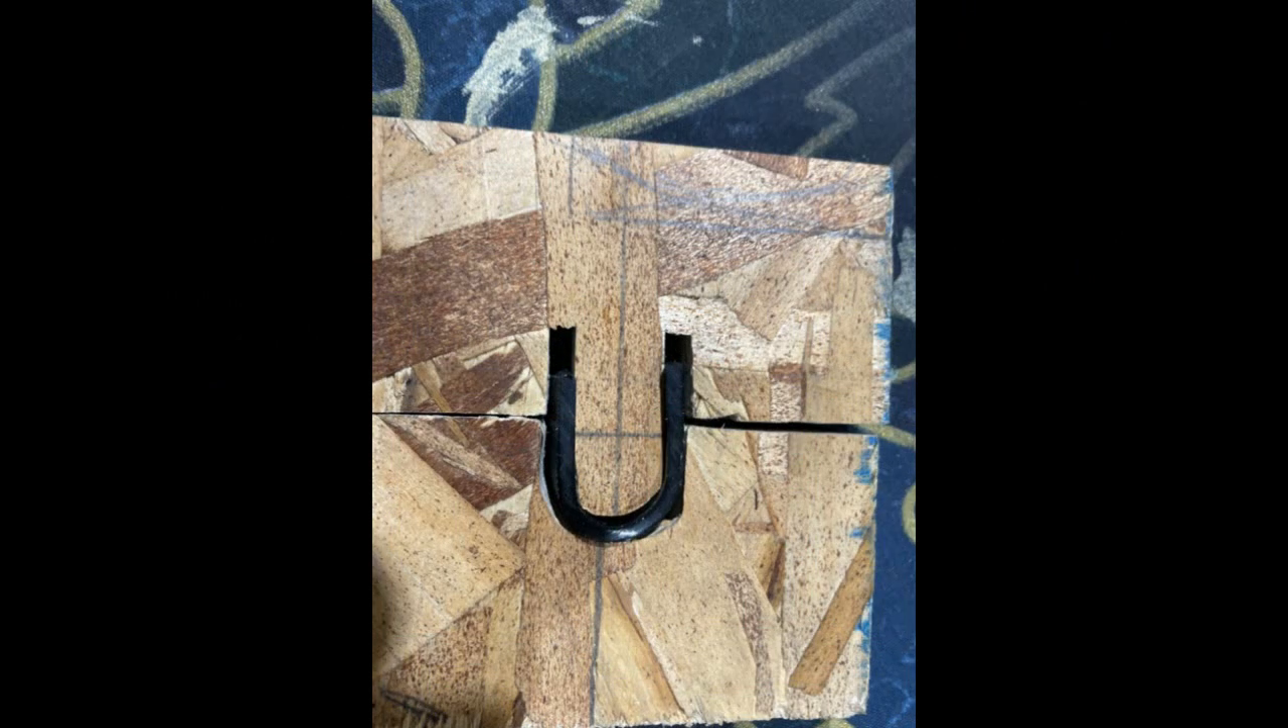The two pieces fit together with a space for the ABS strip.